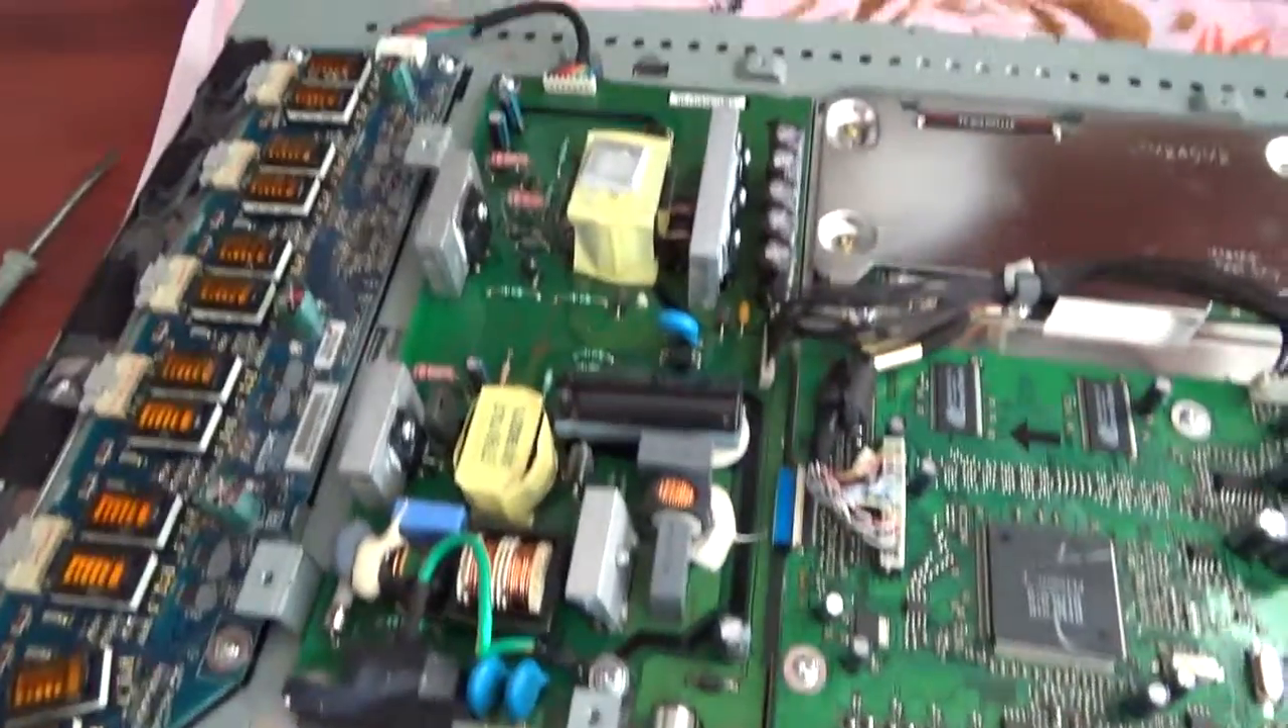So this is now what the monitor should look like with the shields and screws removed.